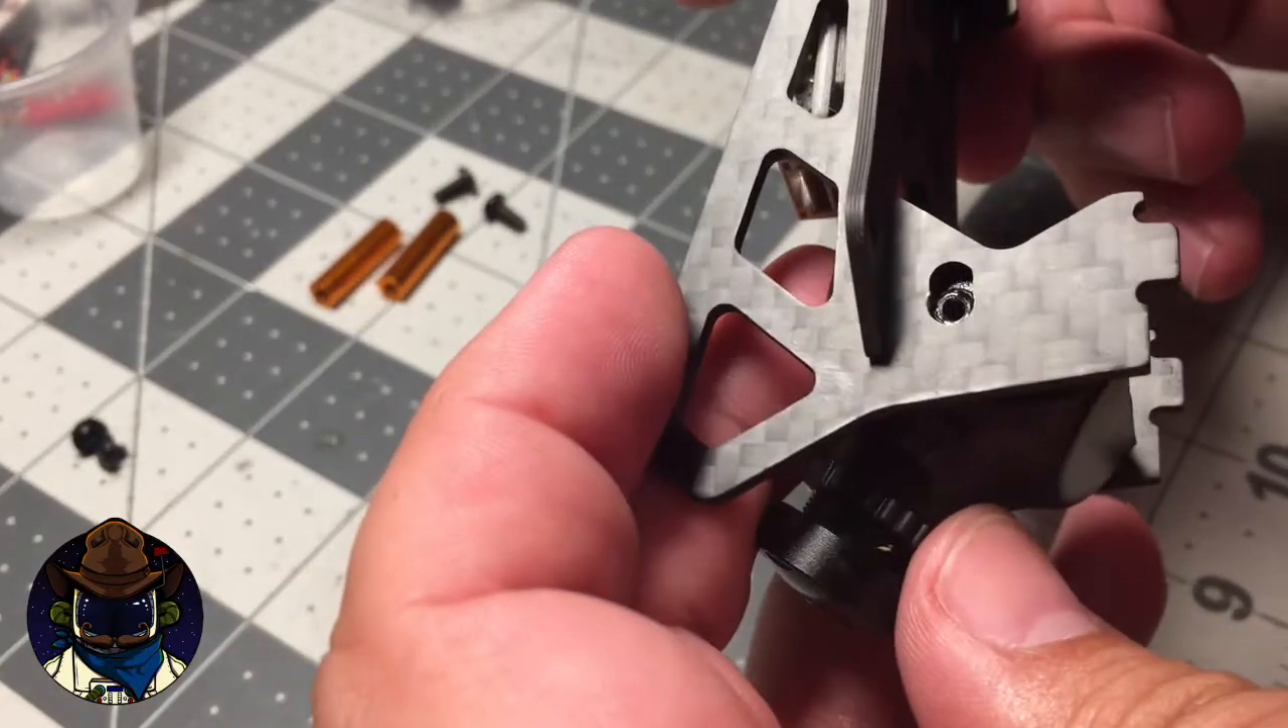Now, we didn't install these standoffs and that's for a reason.